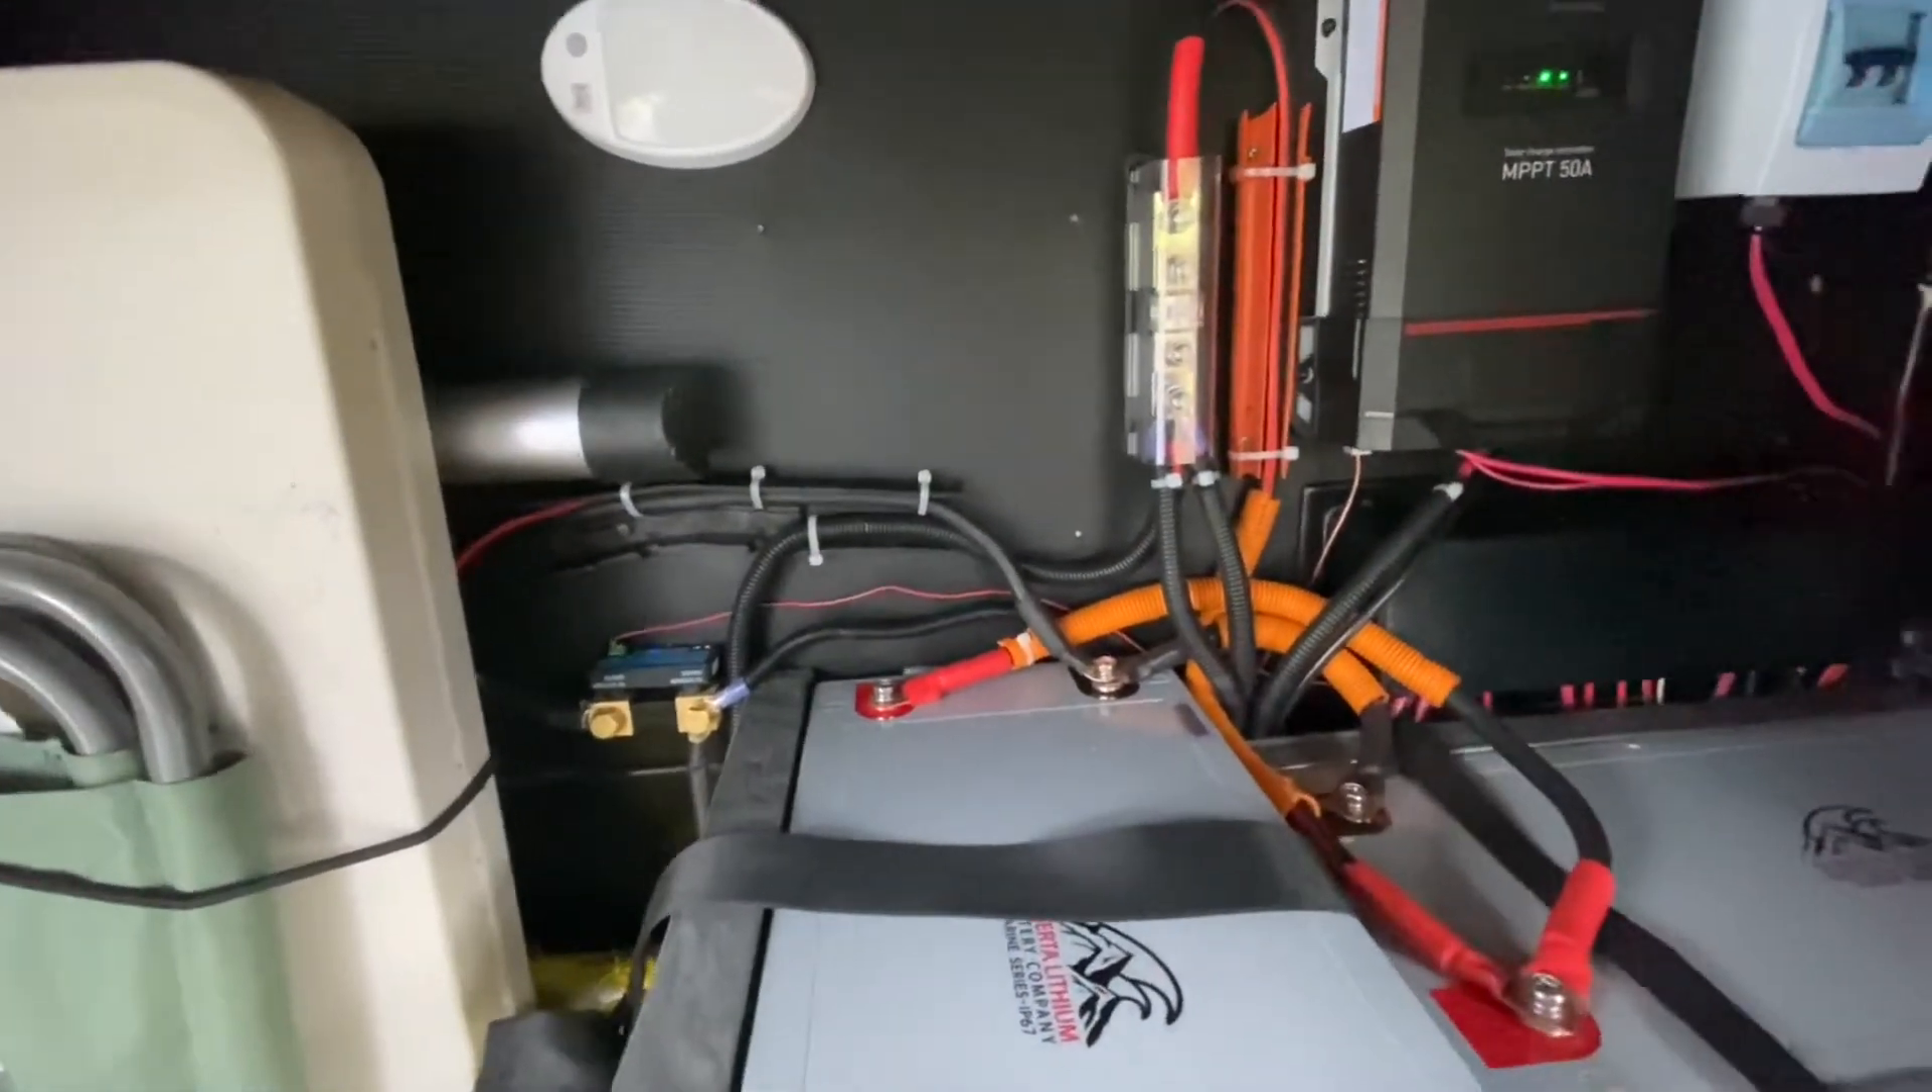I've put the recycled conduit in orange and black on all of the lines here just to stop chafing.